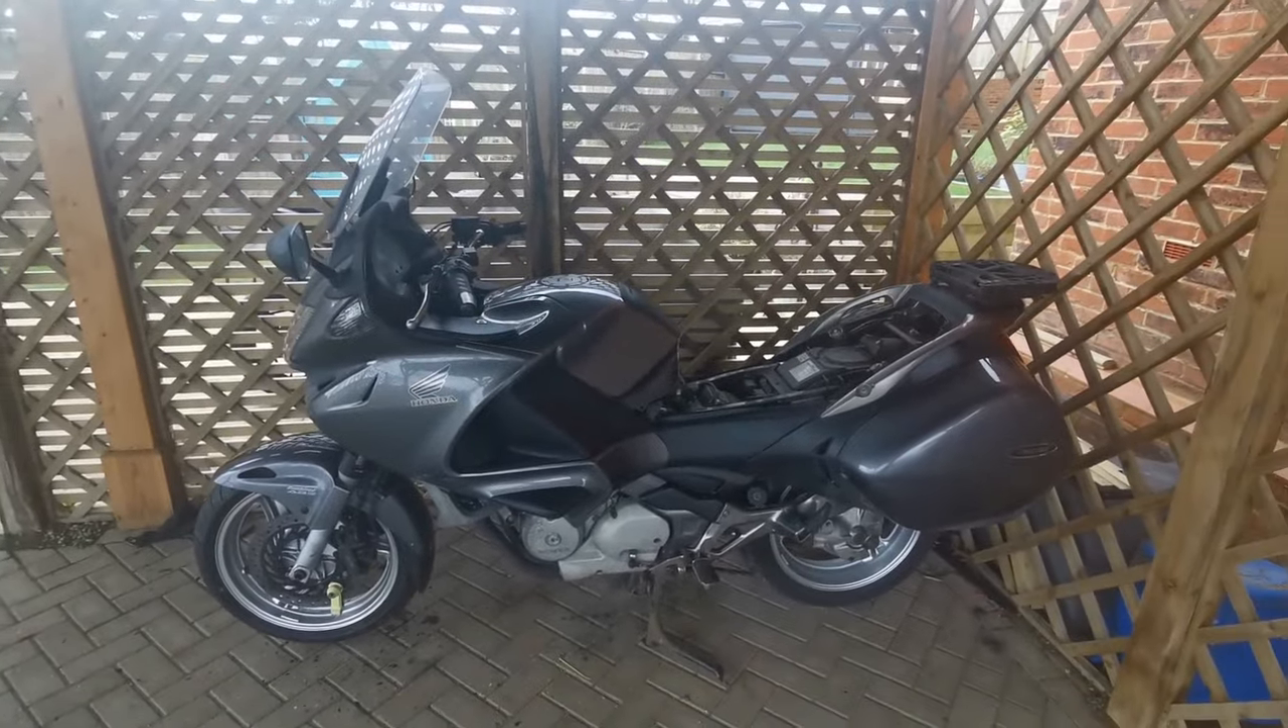You probably notice the seat's not there yet.